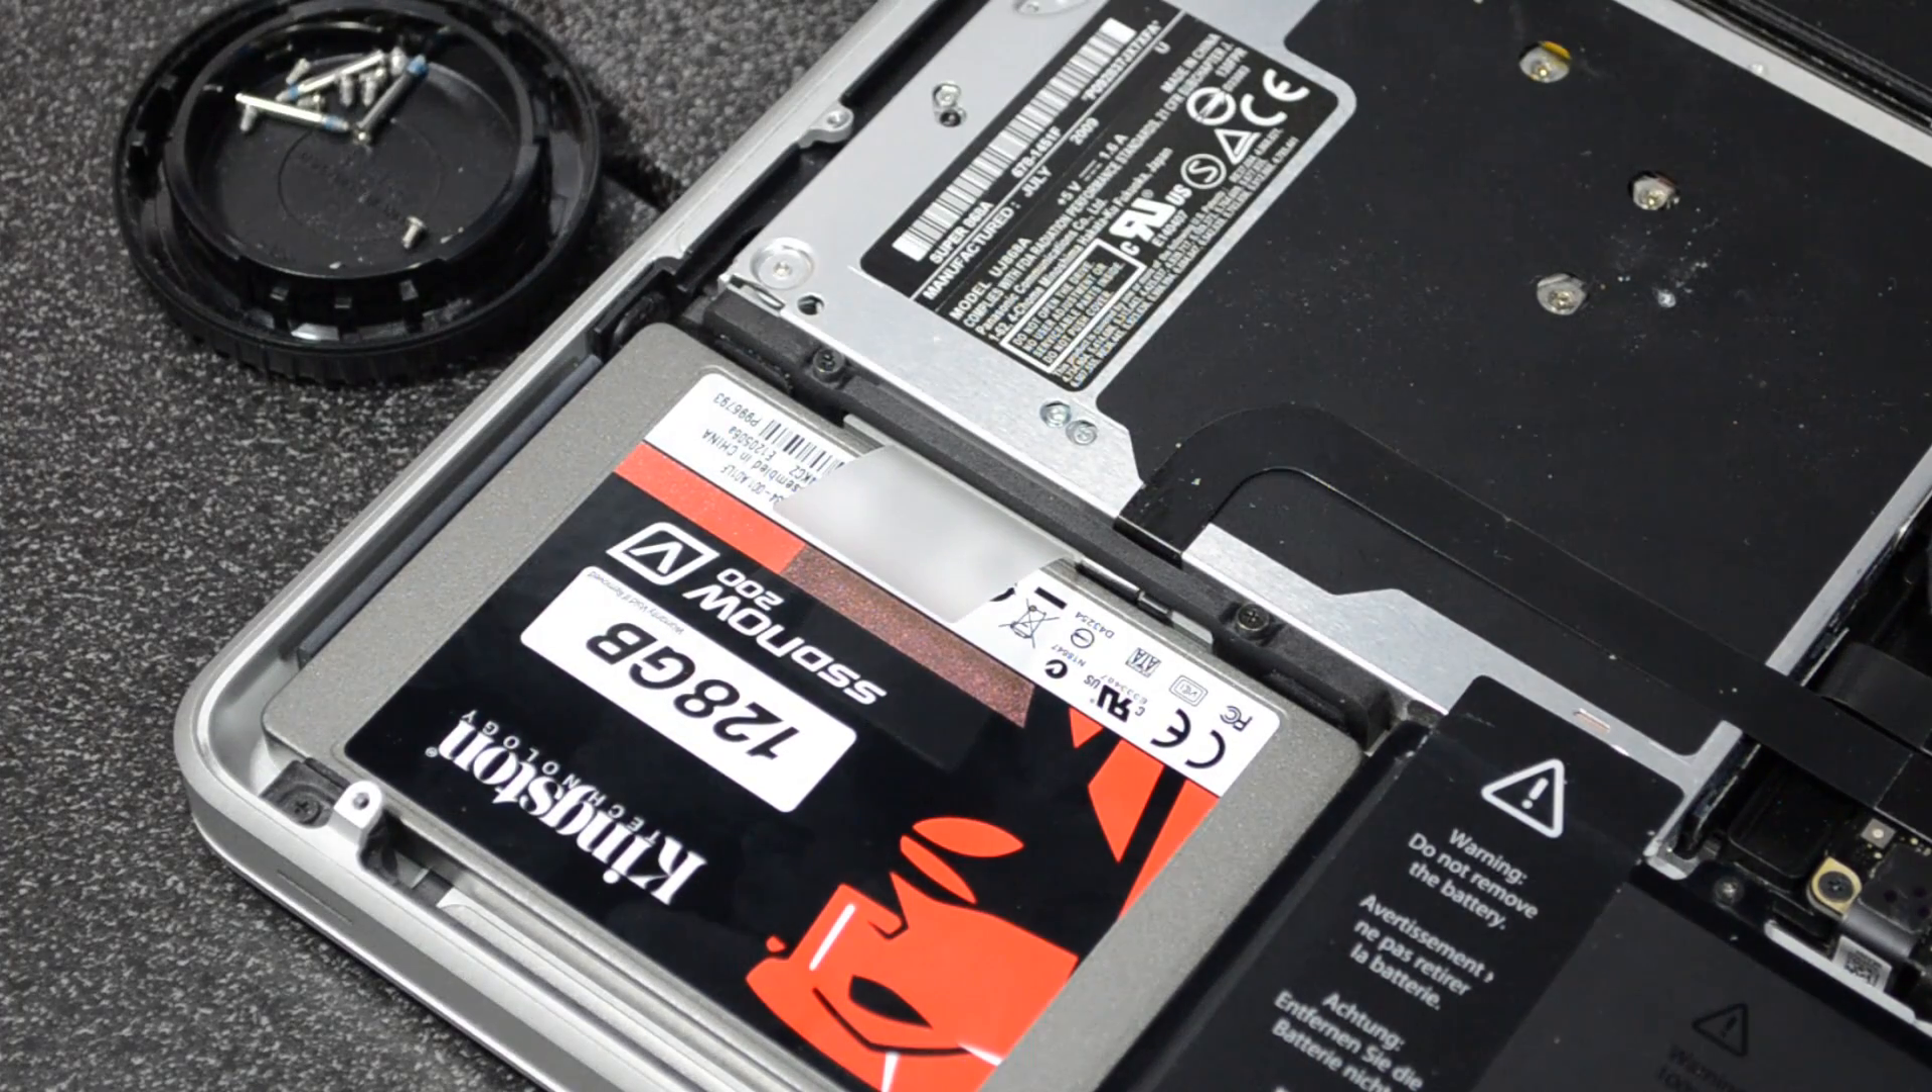We have just successfully installed our SSD.